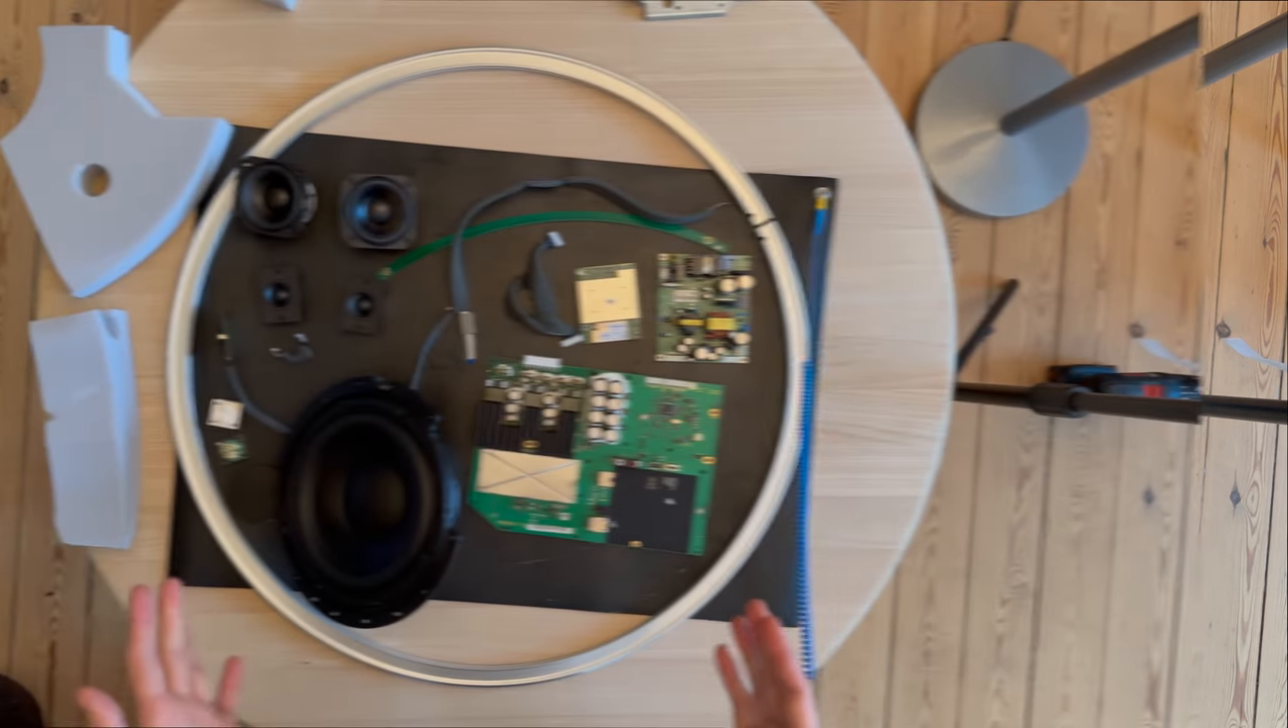So uh we have finally removed all the parts it was actually very easy to remove the parts.